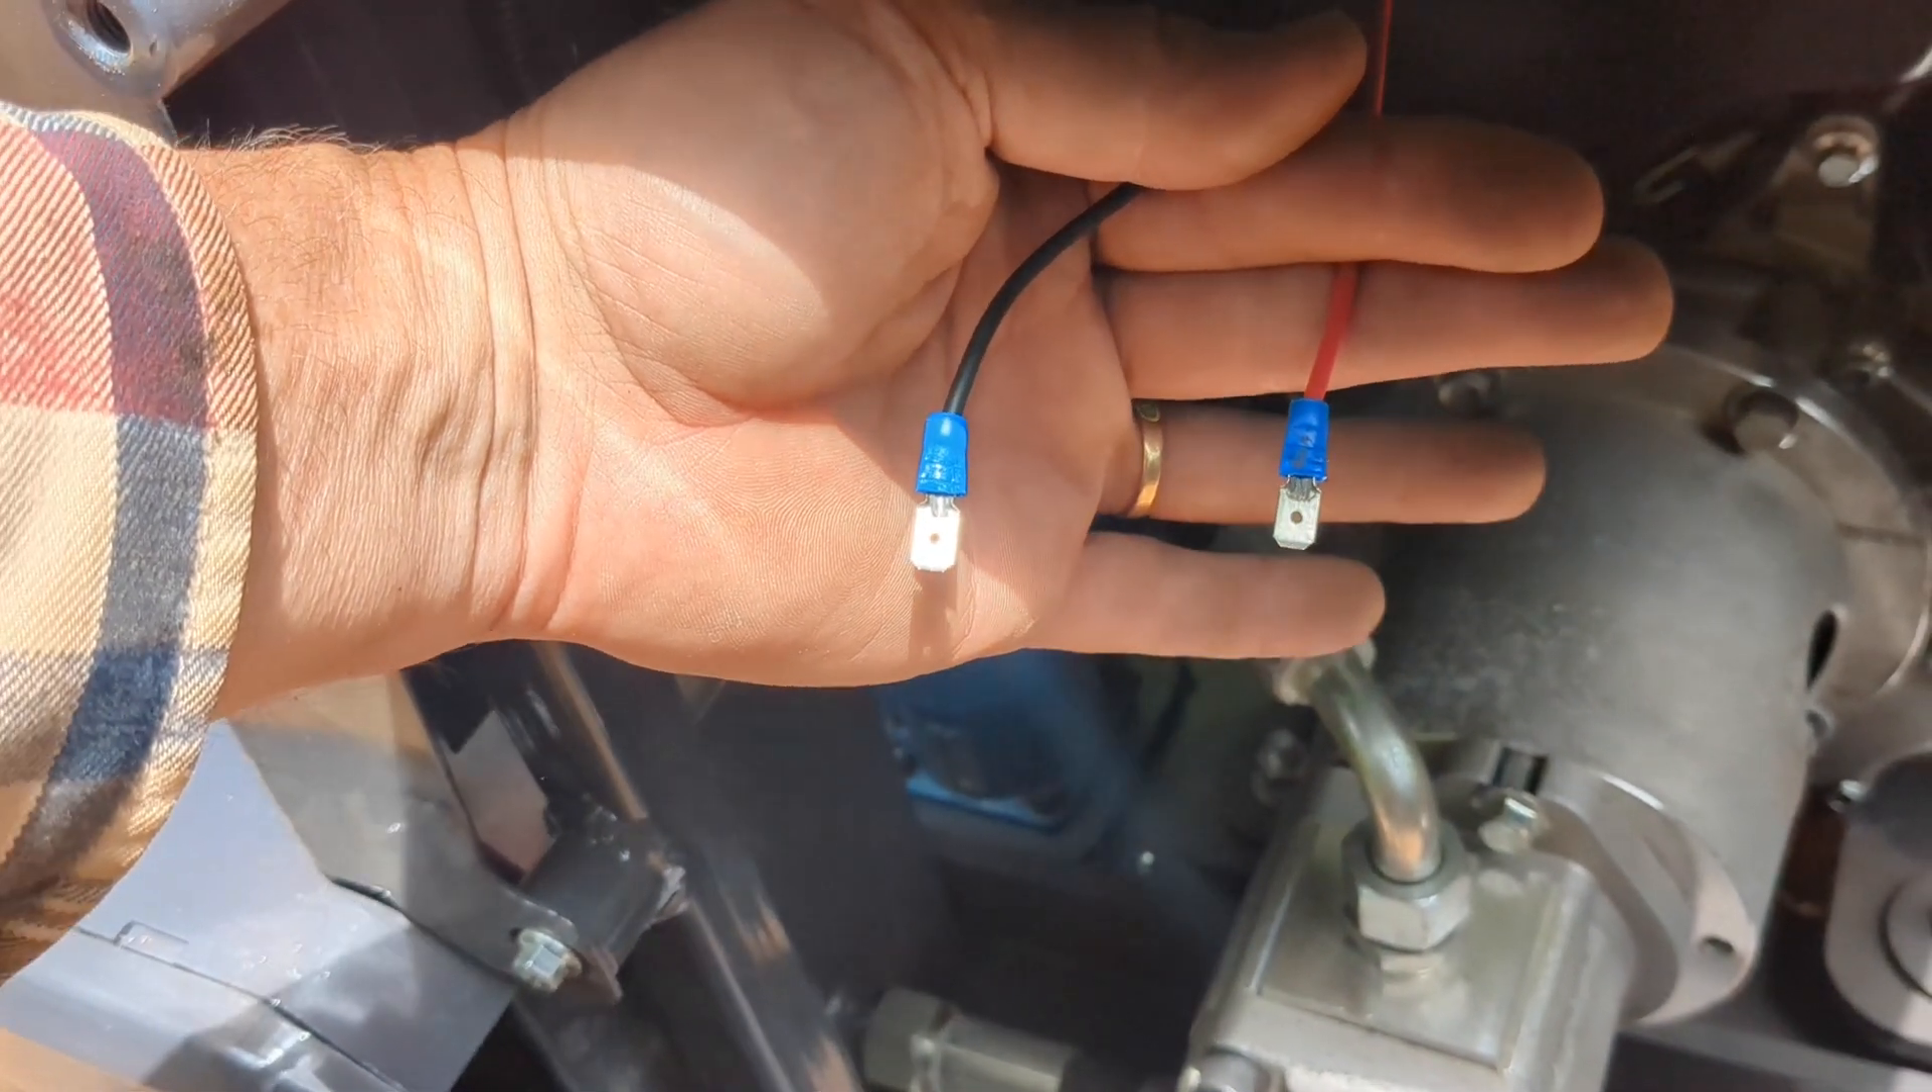This is the battery disconnect right here. And we put blade connectors on both wires on this end.